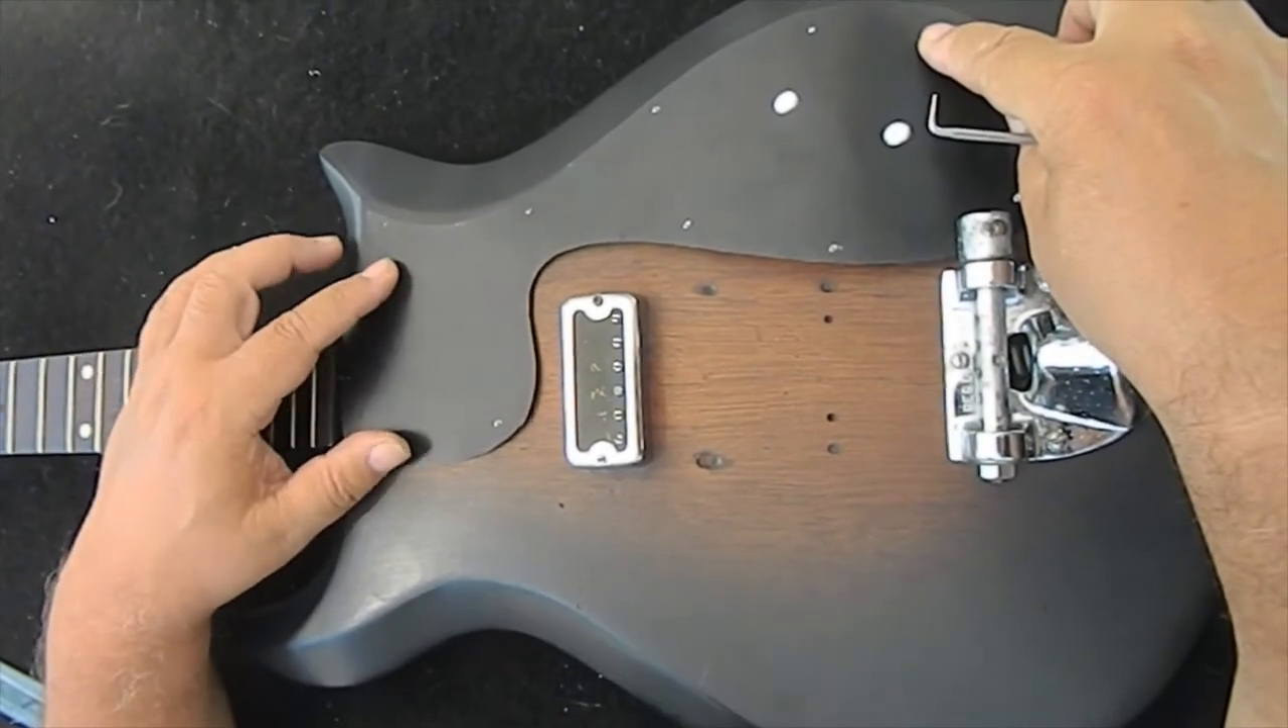This is exactly how the pickguard is going to go, how it's going to fit. And awesome. It's going to fit perfect.